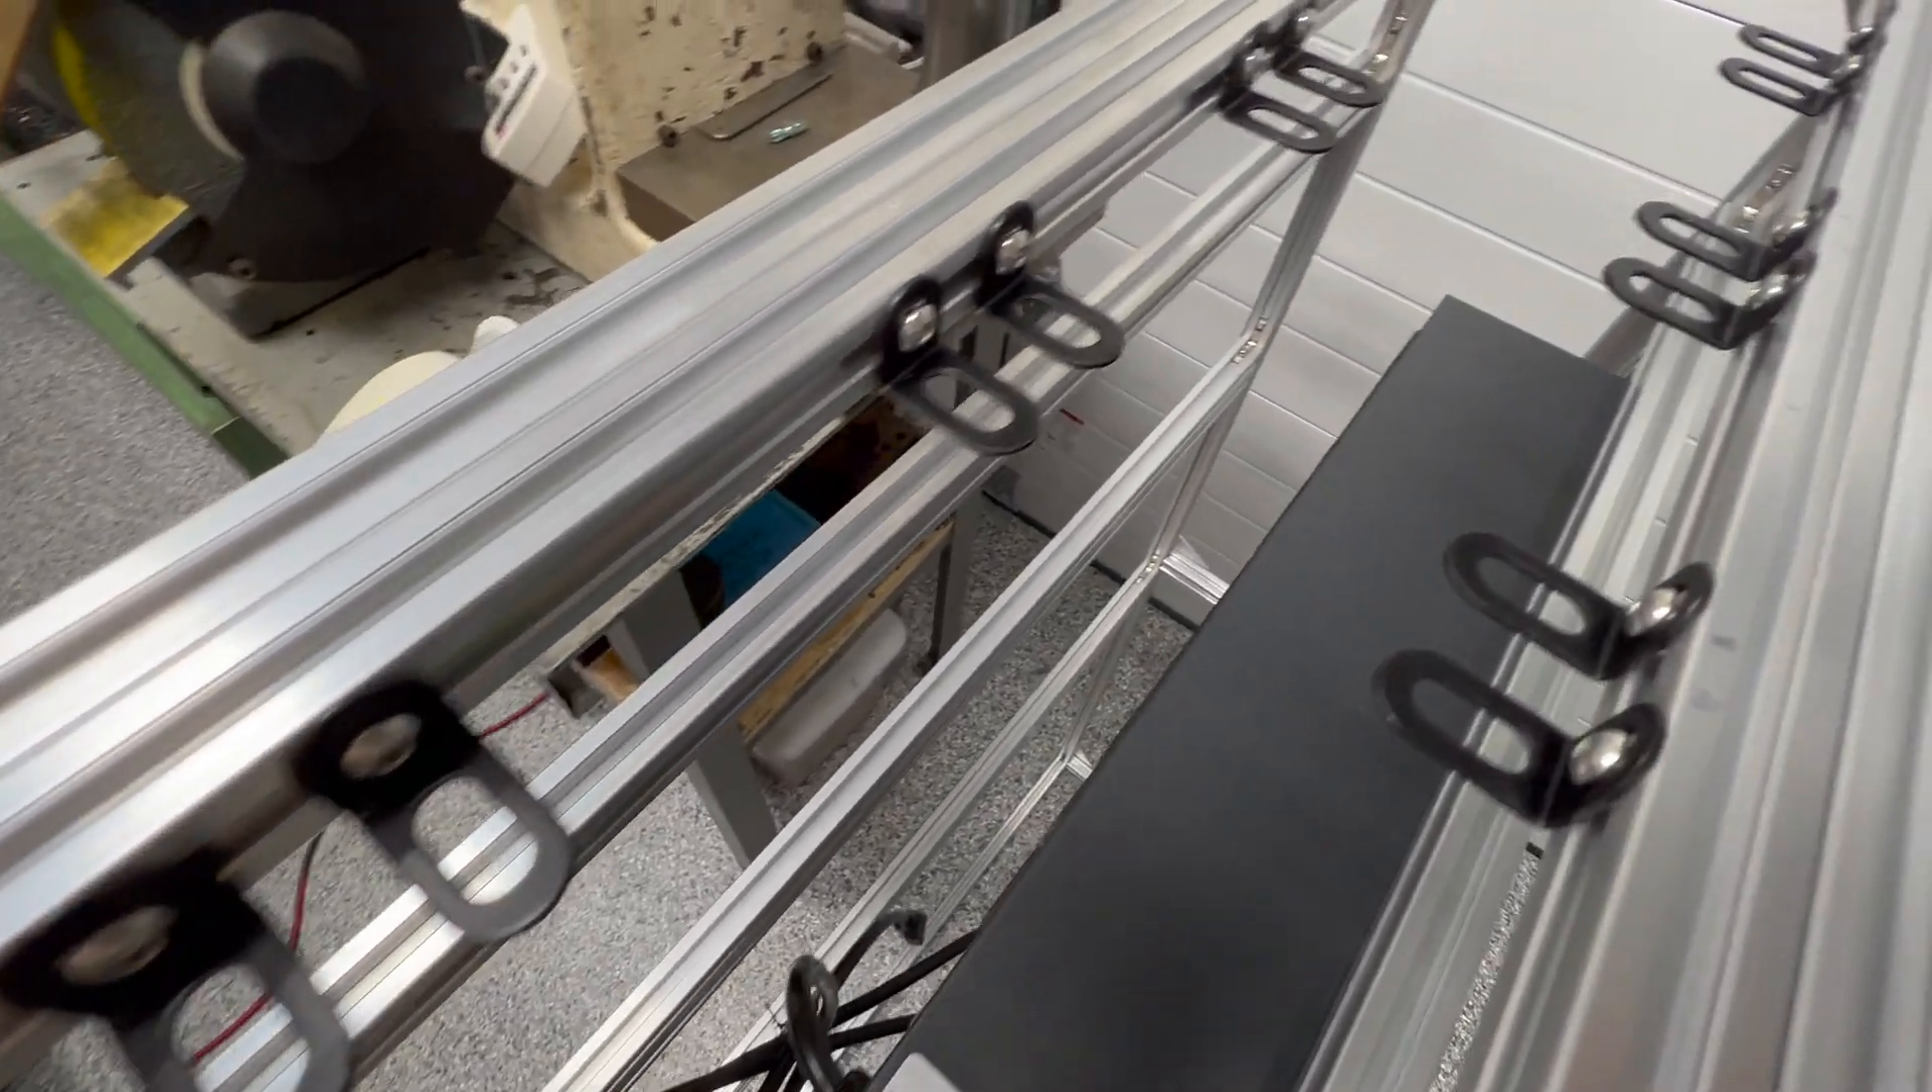Okay, I finally installed the clips that hold the fans in. You can see them spaced out here. They just attach to the rails.